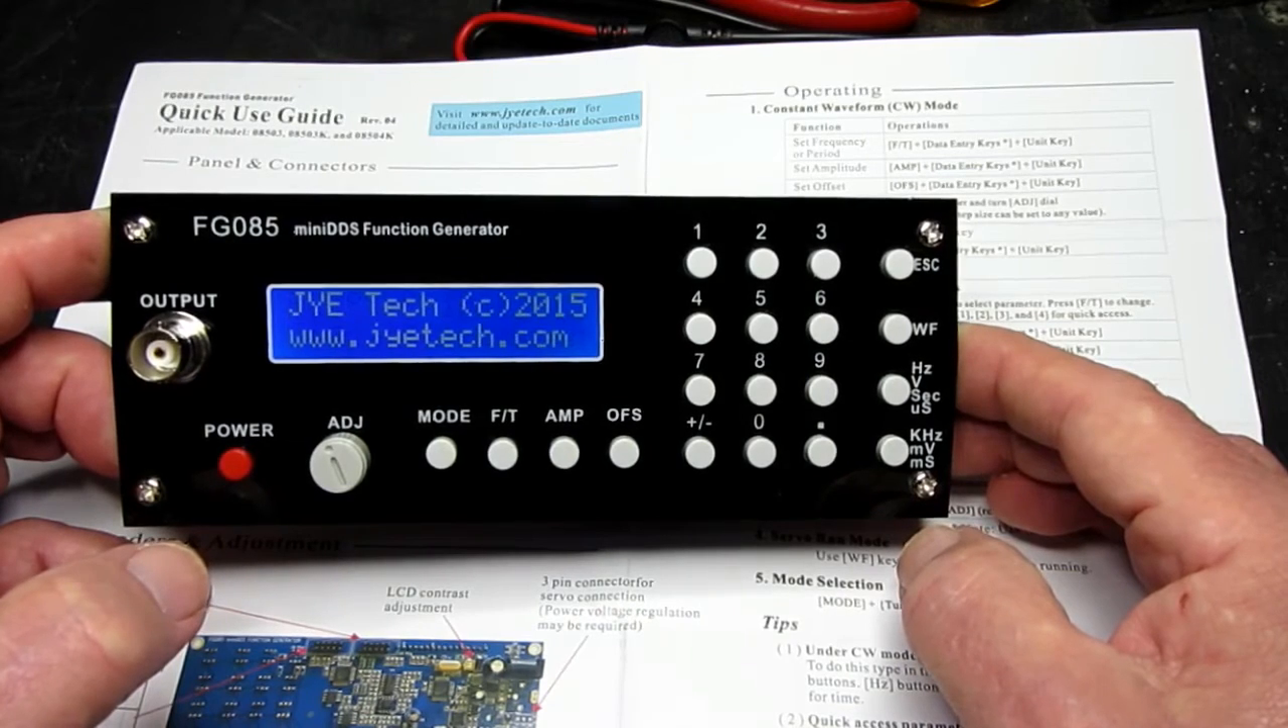So here is the unit now fully assembled and looks very neat indeed.